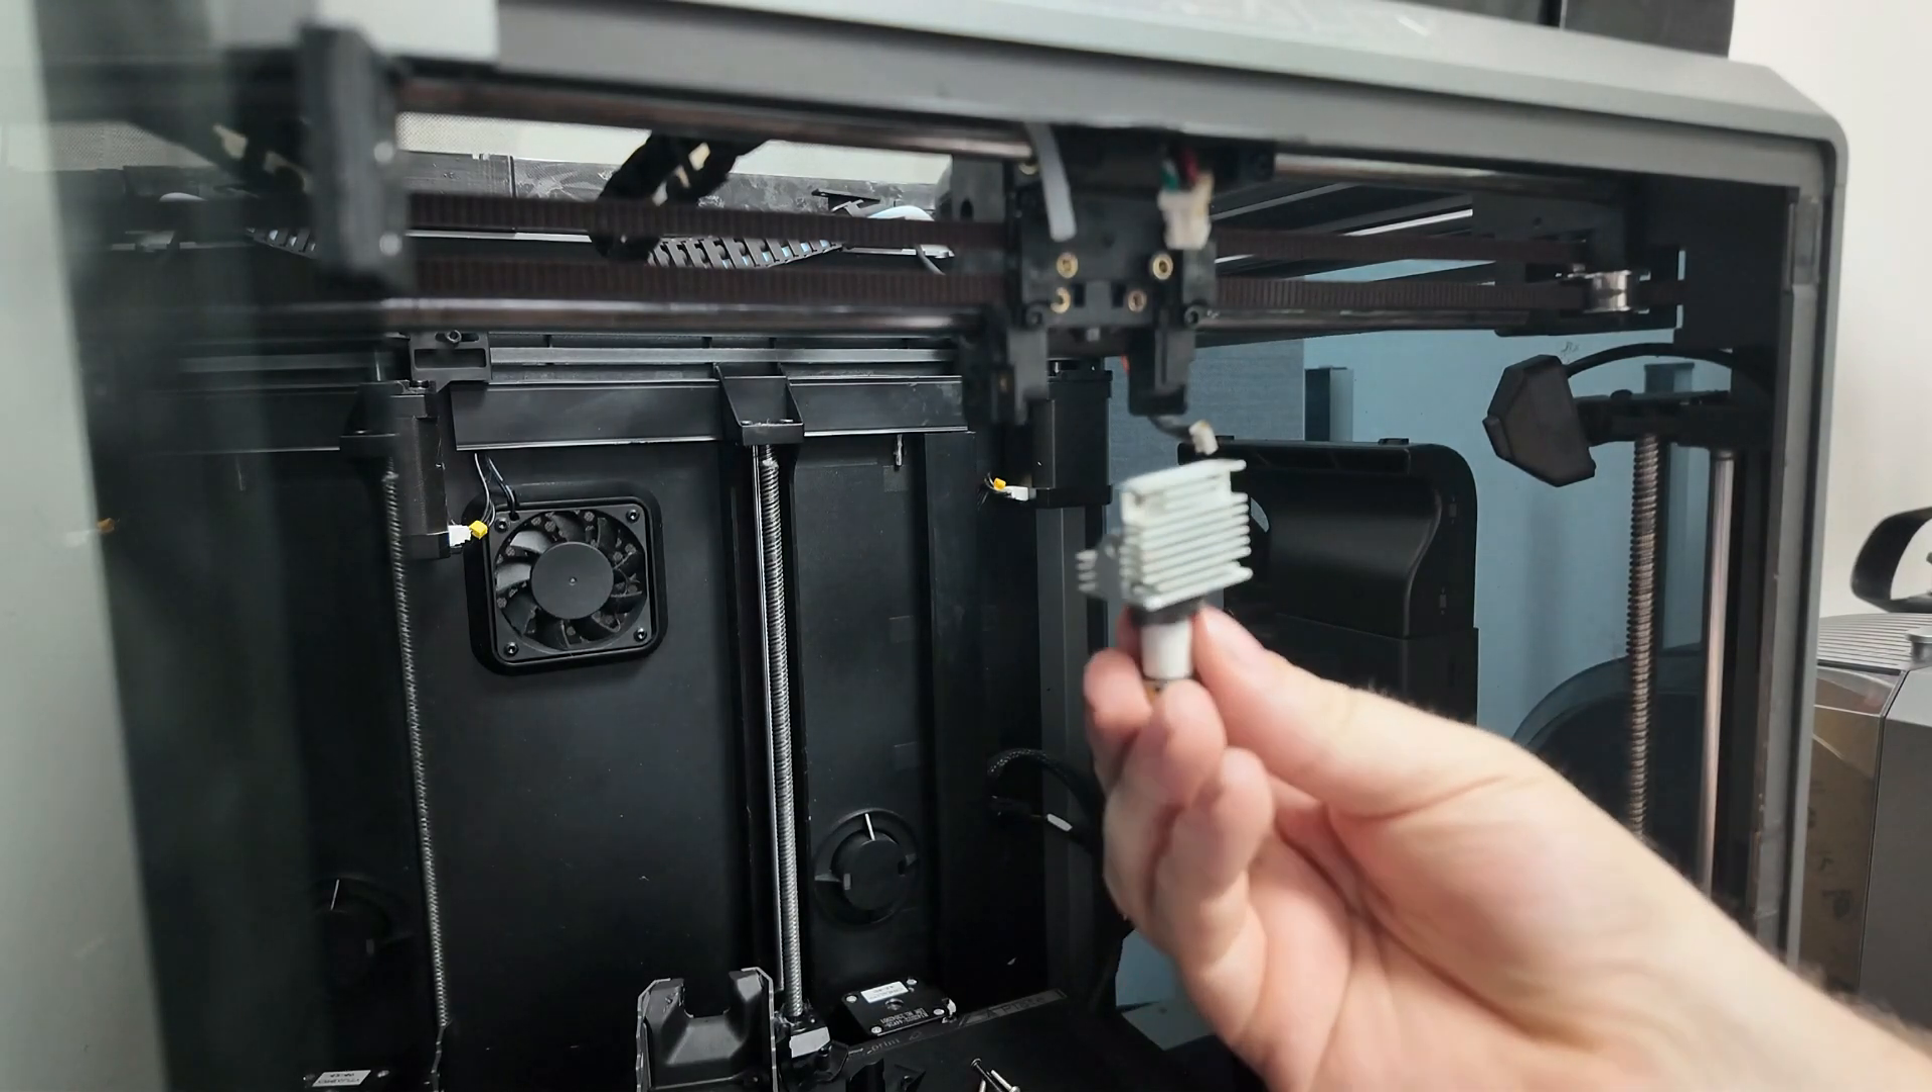And there you go you got the hot end and heatsink out in one piece.